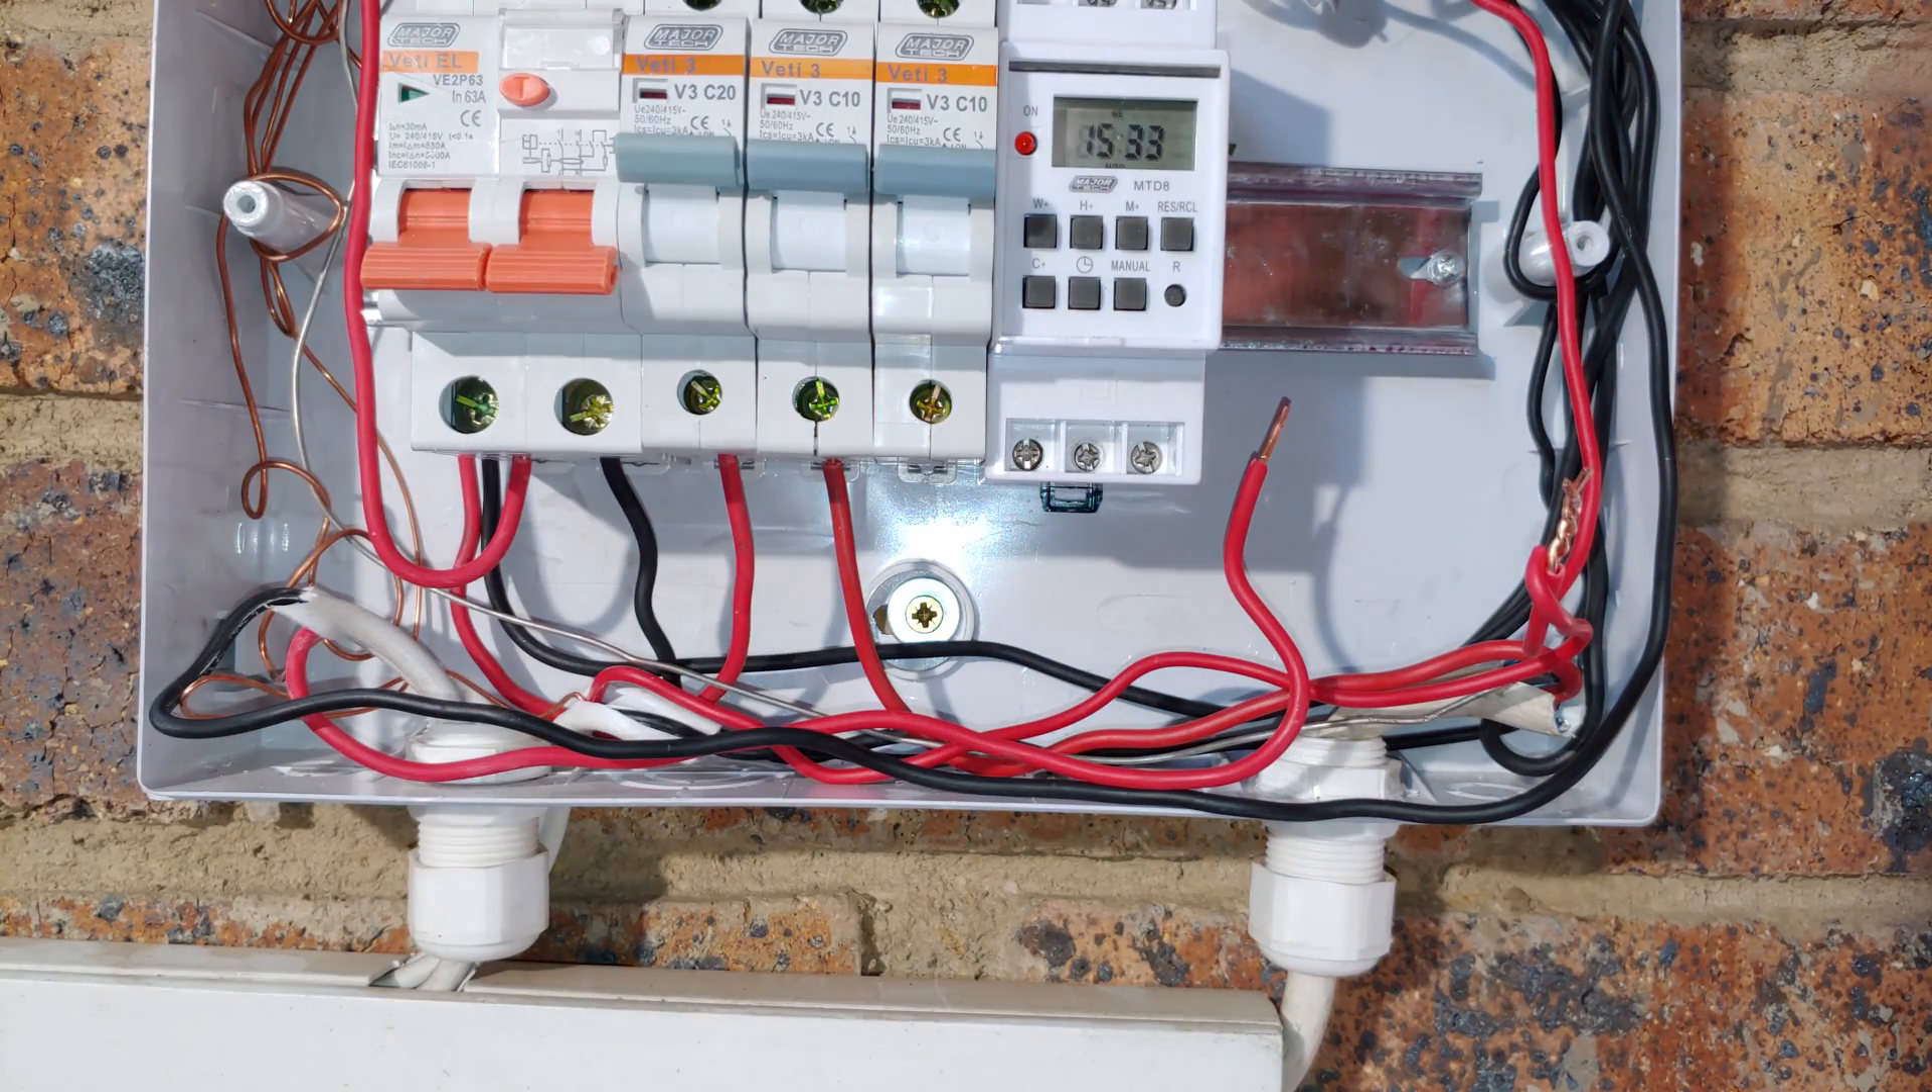The timer is now sitting on the rail.